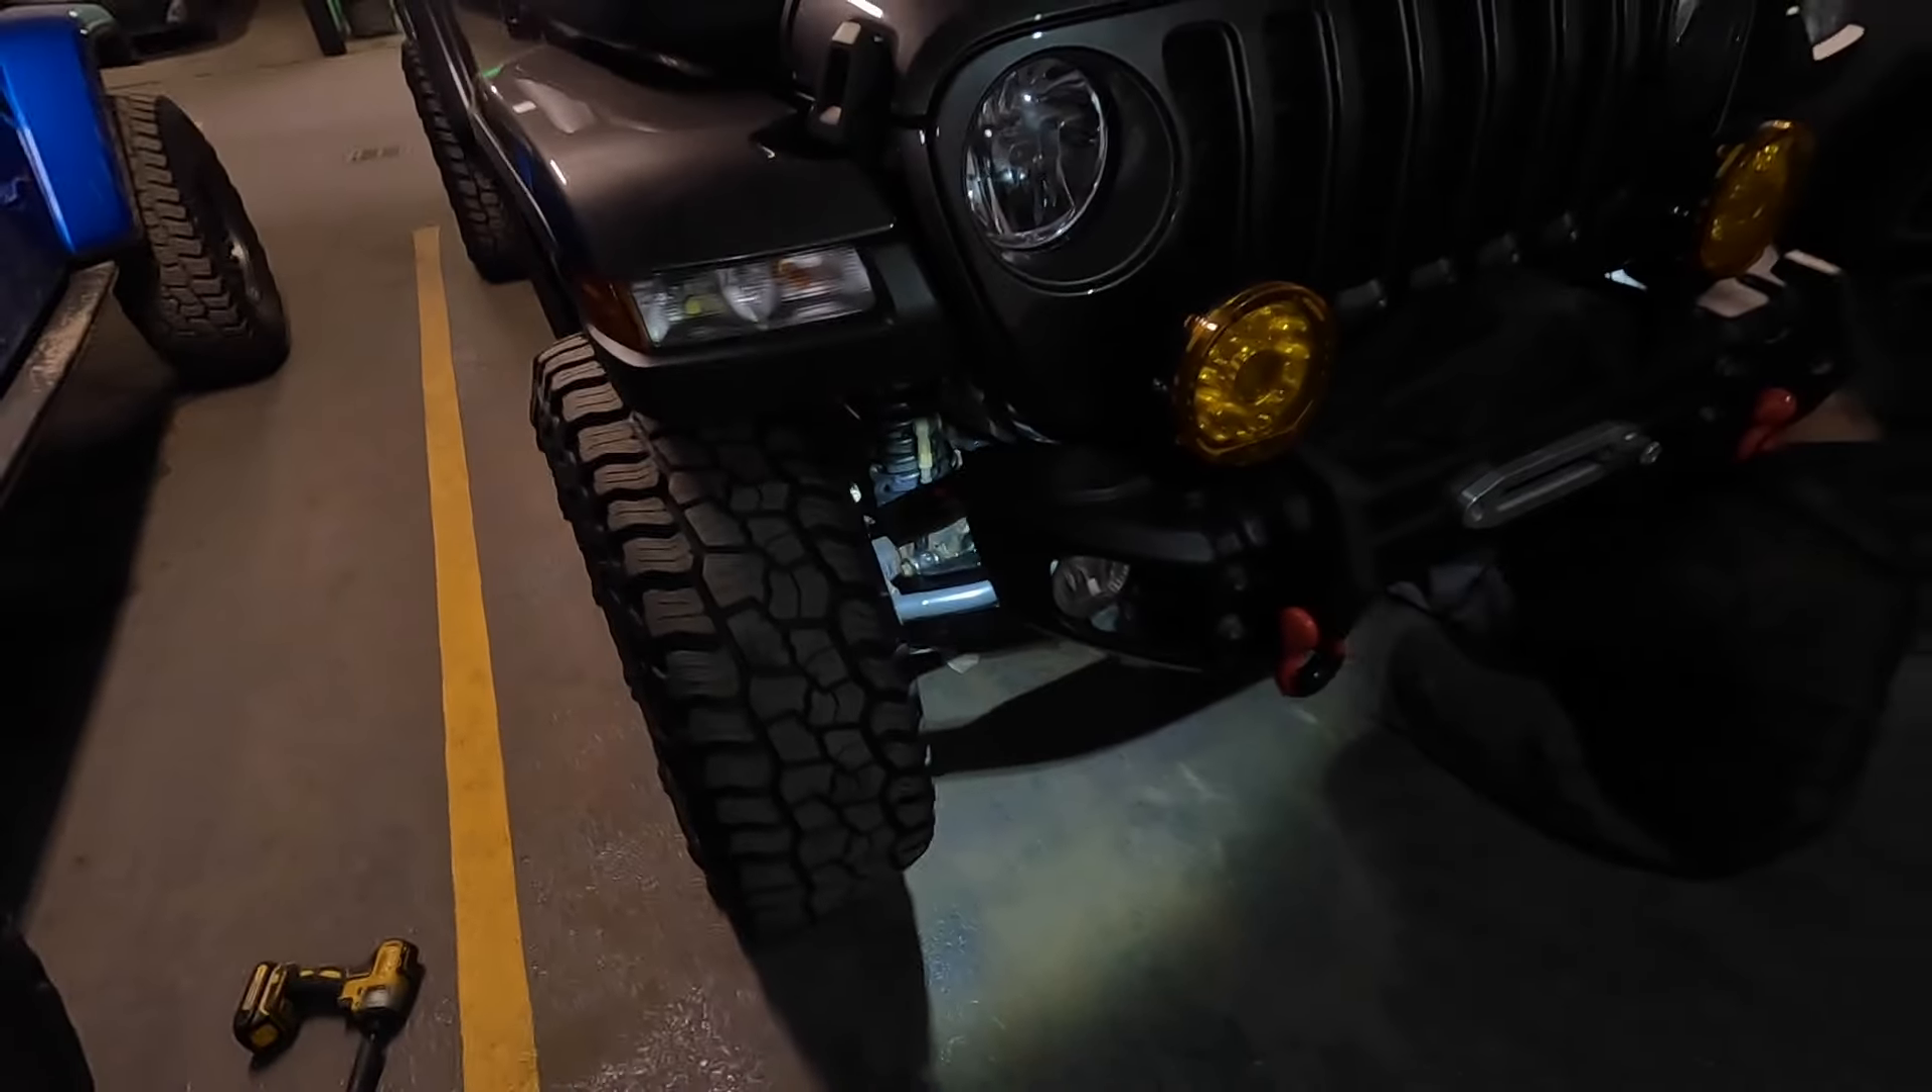We've got the wheels back on everything is tight.